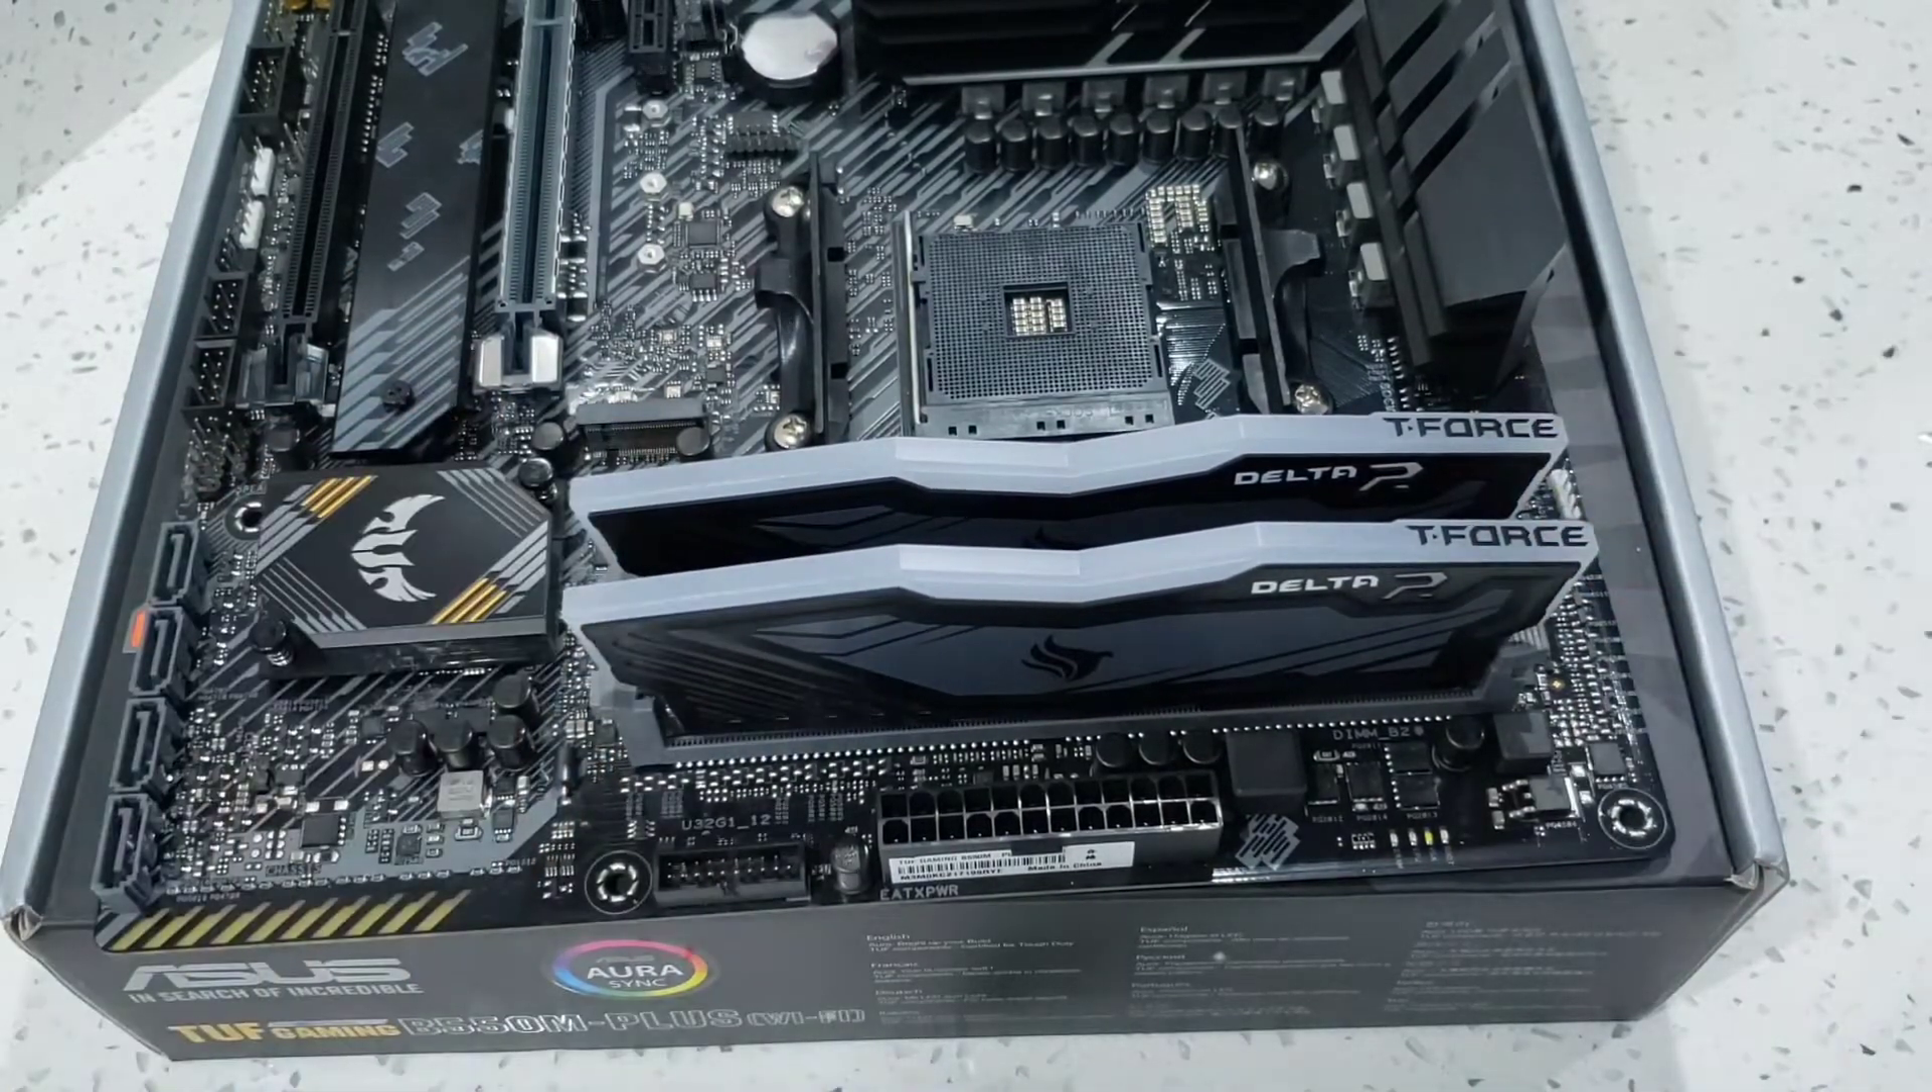Então aqui já tá instalado os dois pentes de memória.